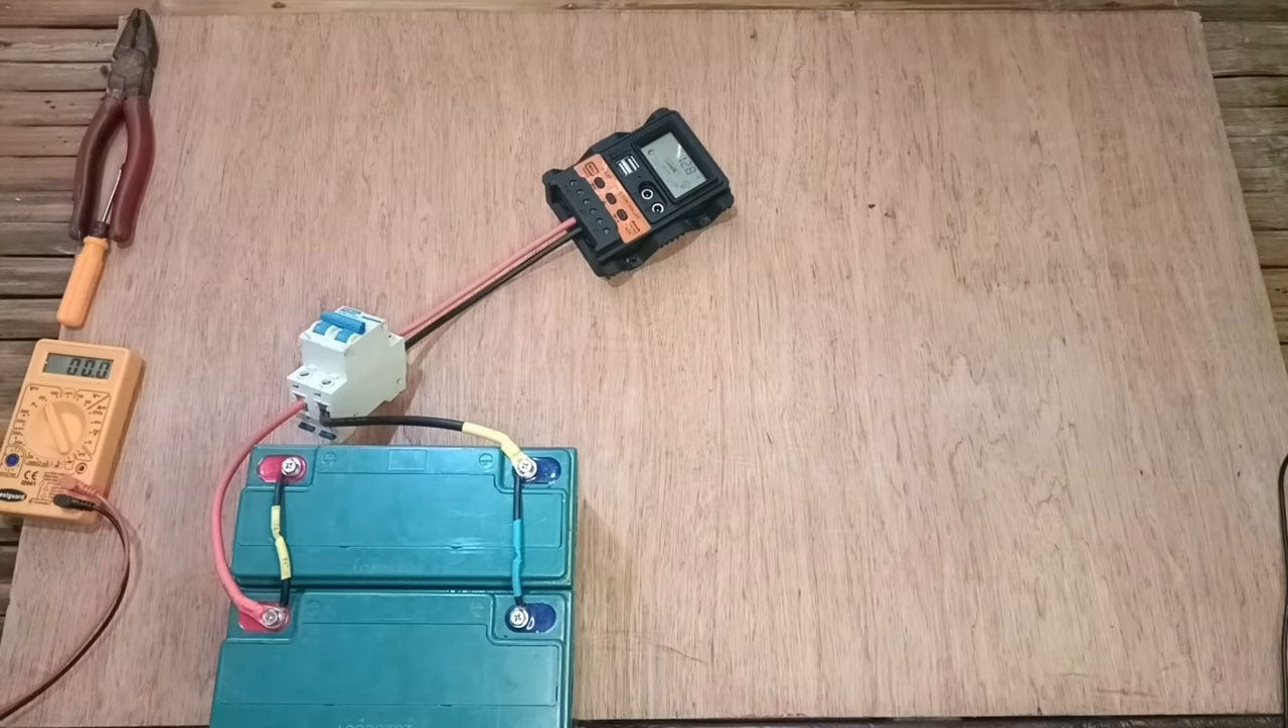So ayan, connected na itong ating solar charge controller.